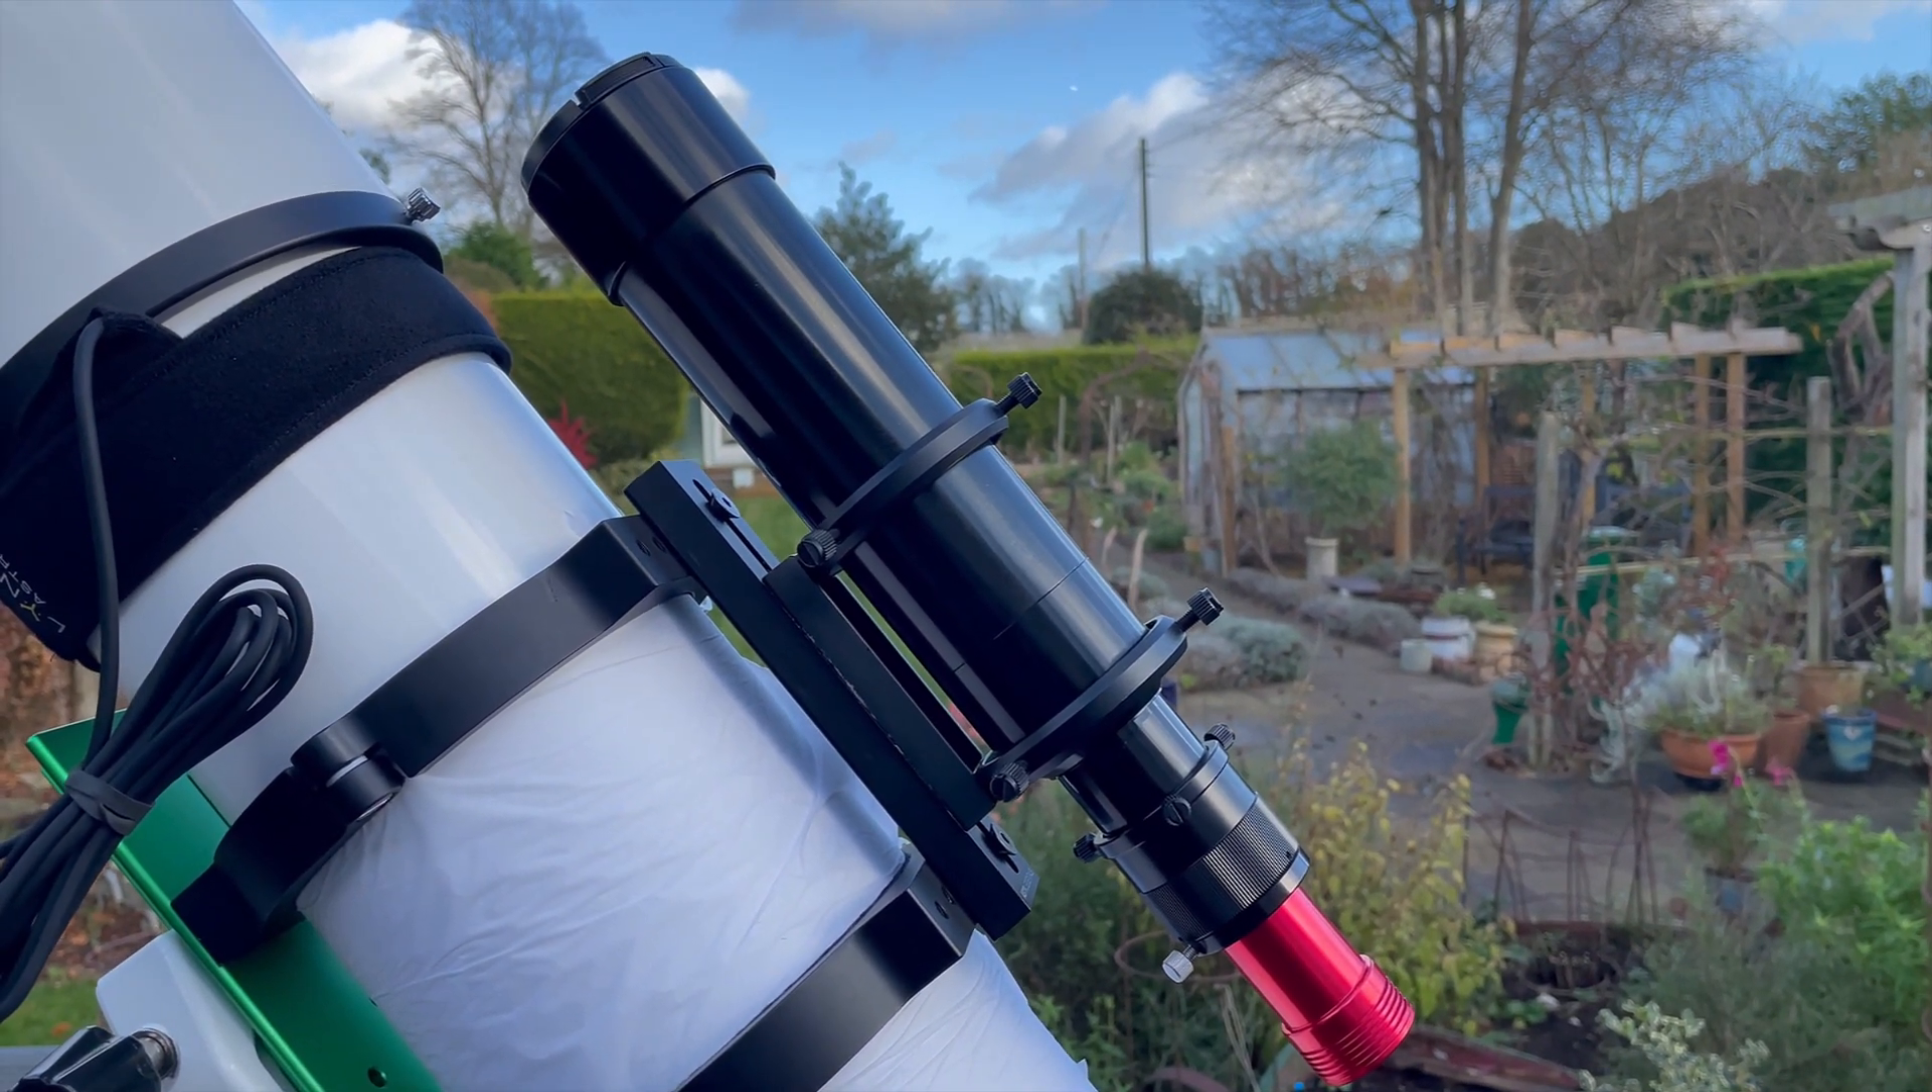I've managed to attach my guide scope on the top, which is the WO 60mm, which has a 280mm focal length guide scope.